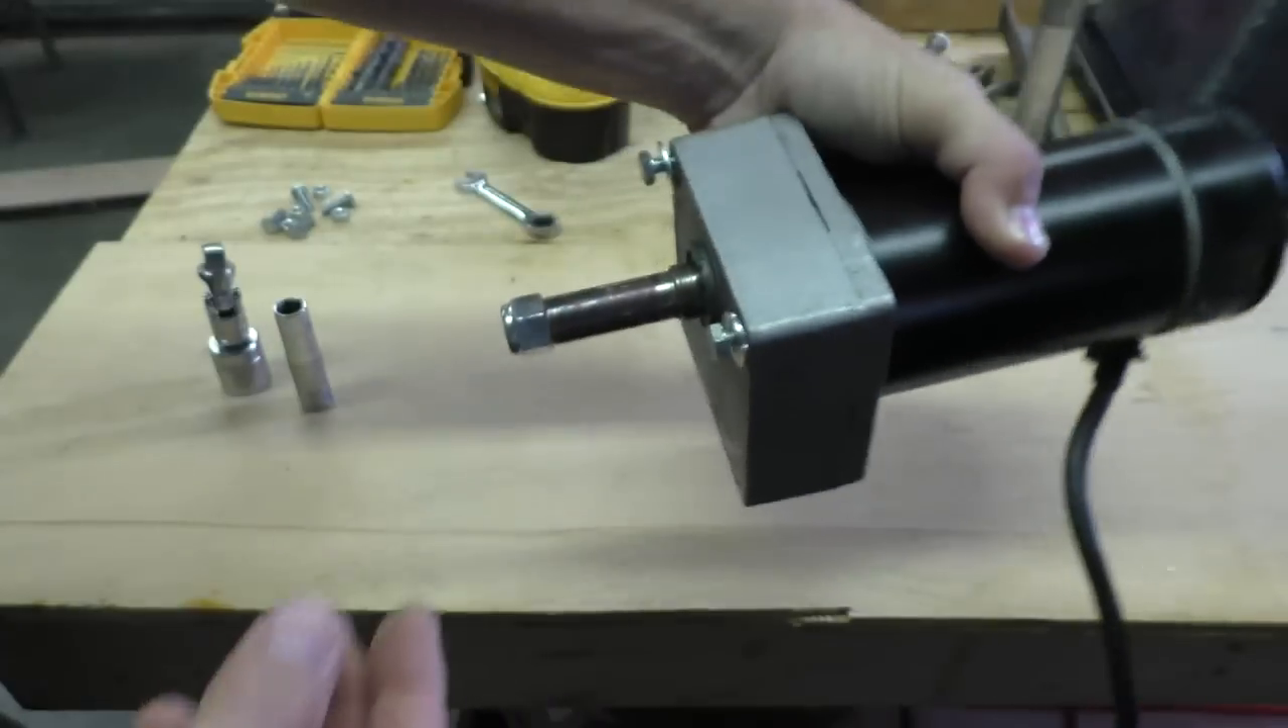I've put a nylon lock nut on the end here.